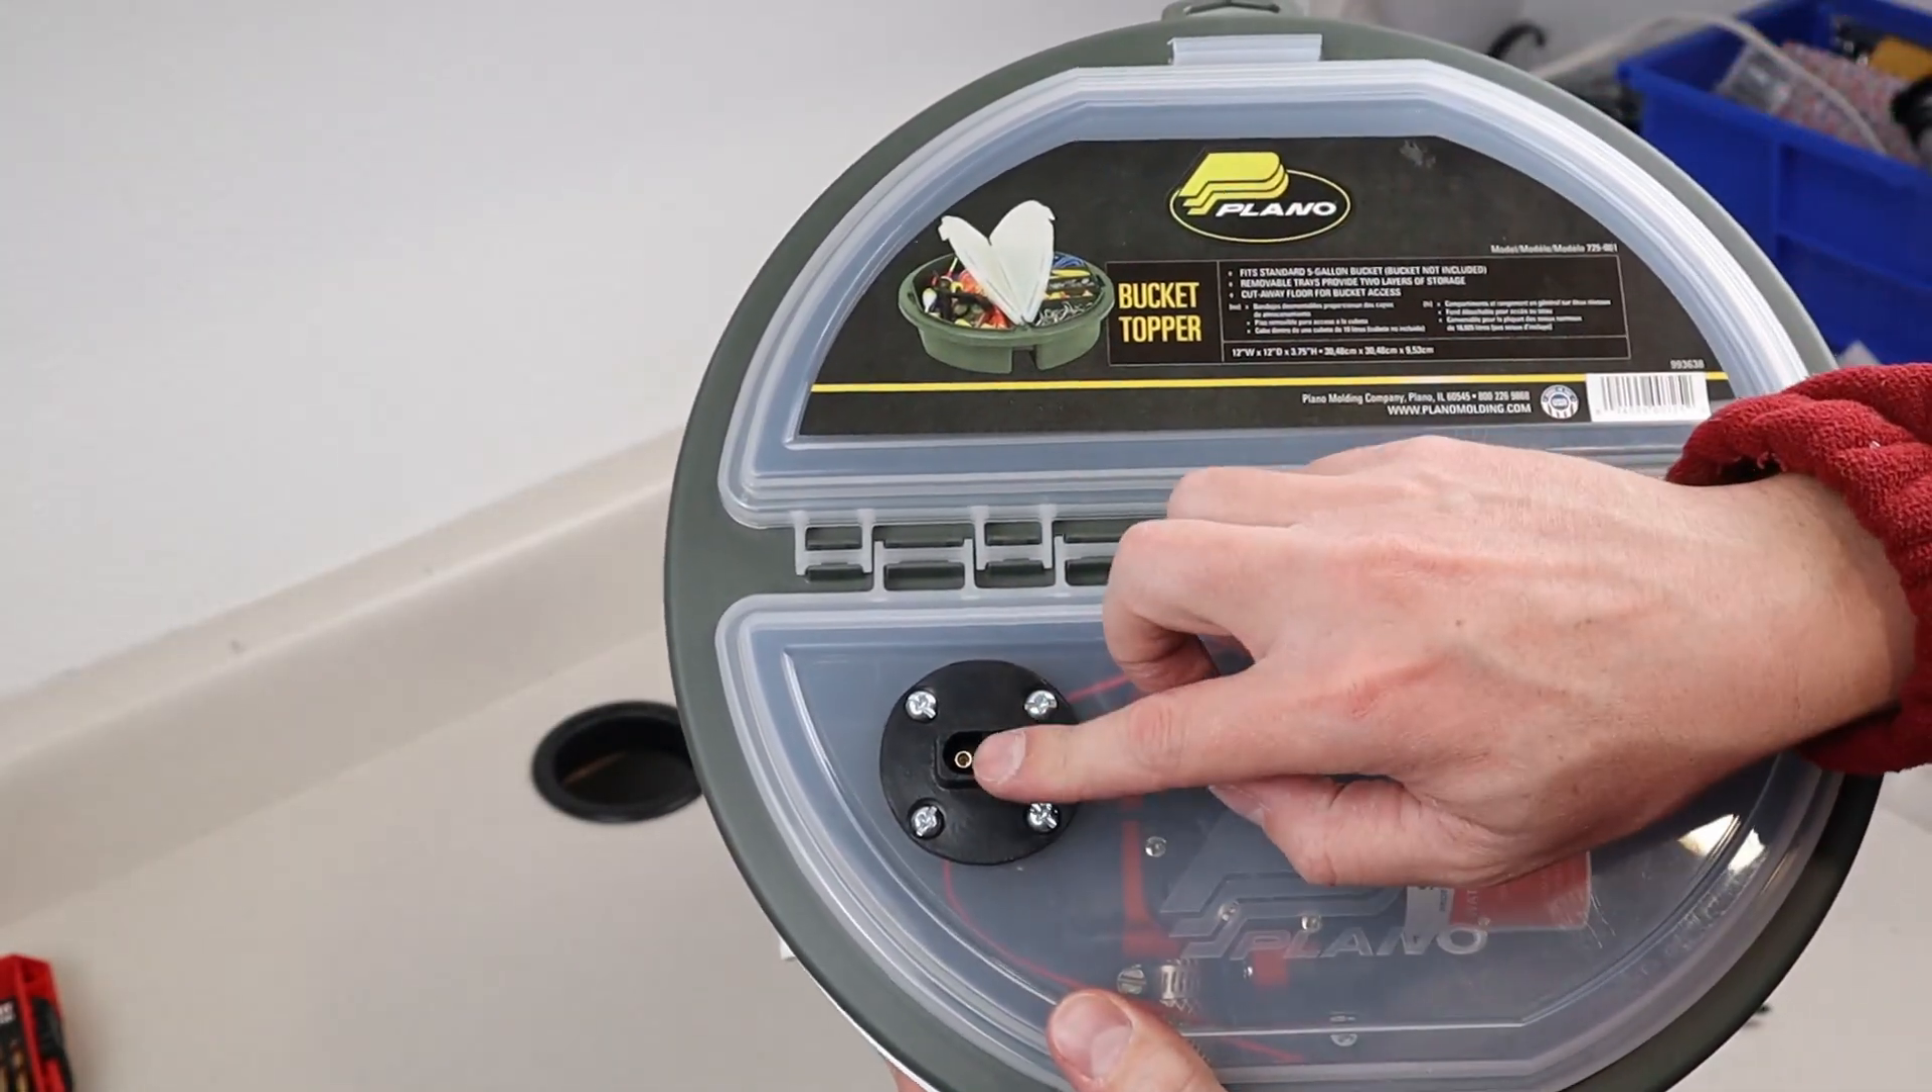Okay, so I have the power panel mounted. It's just got this nice cover.